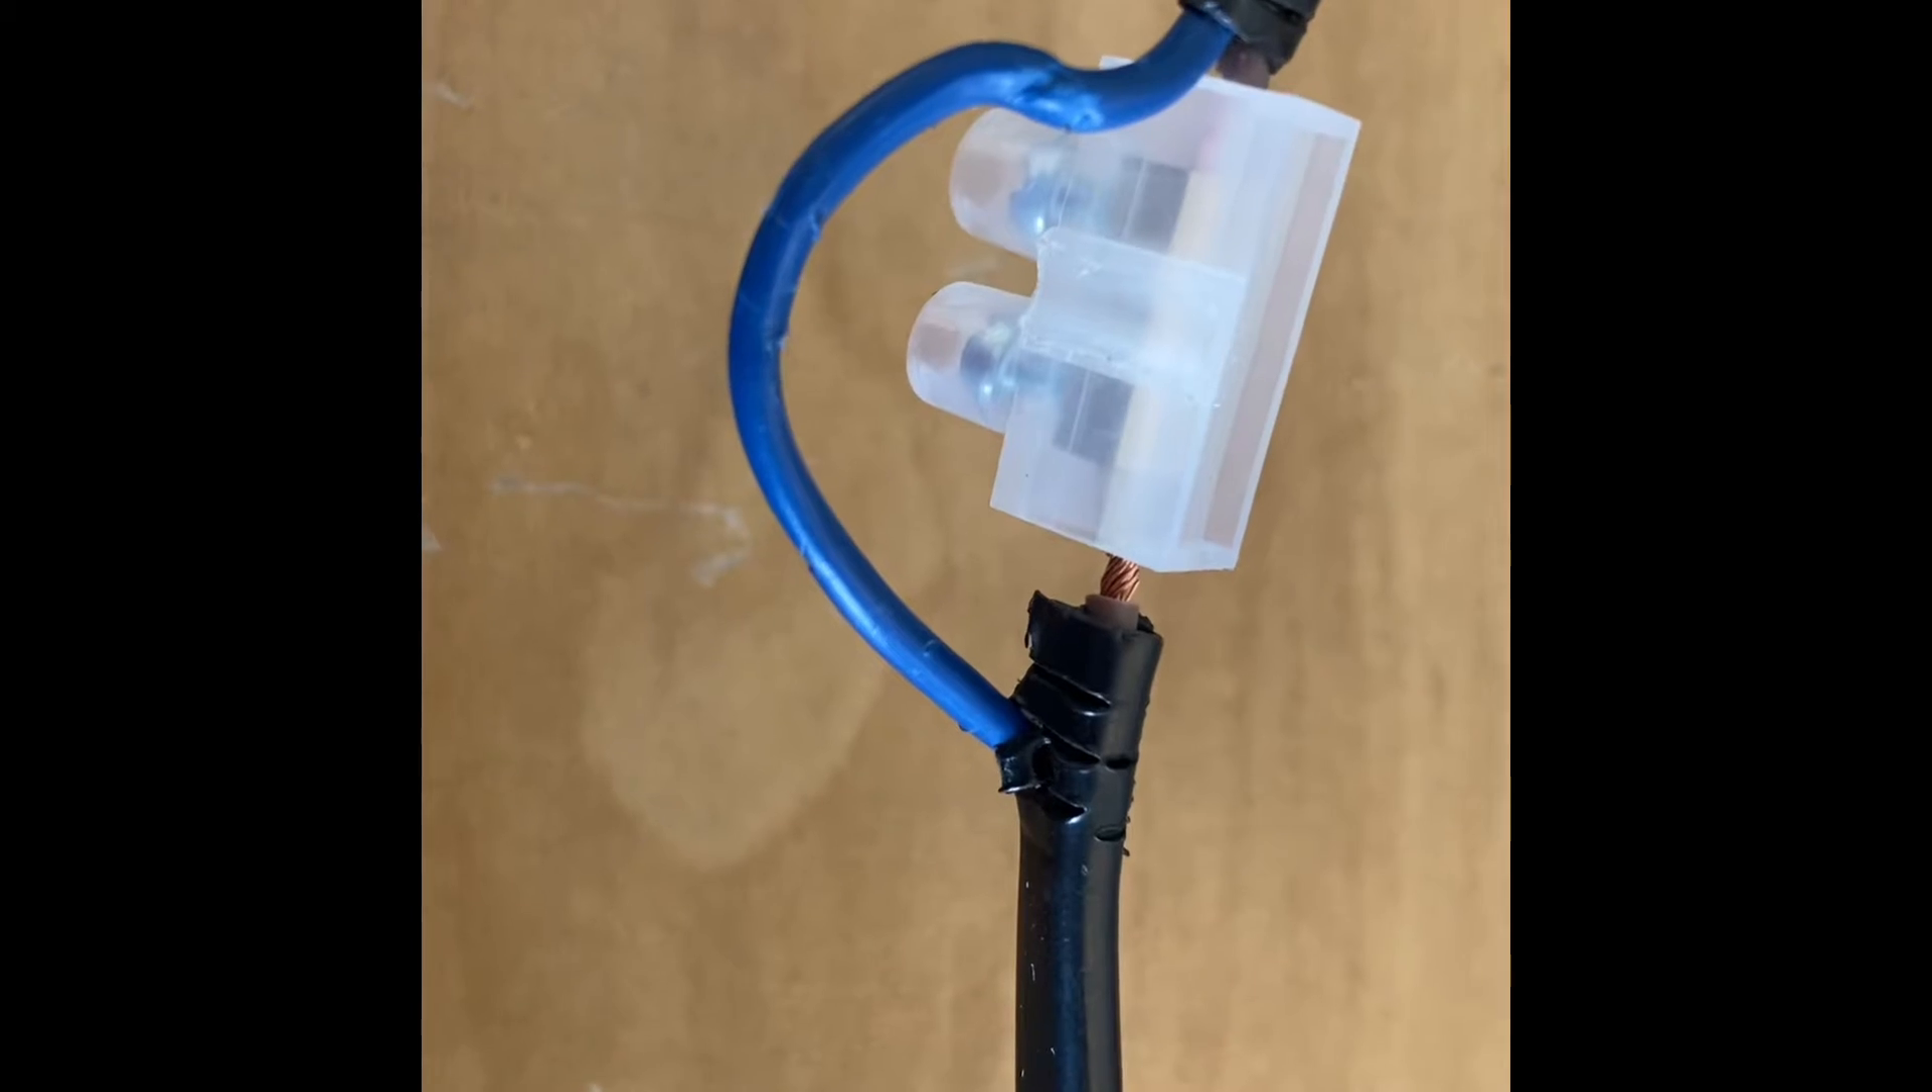So here i took off the switch off this lamp and put on a connector block.